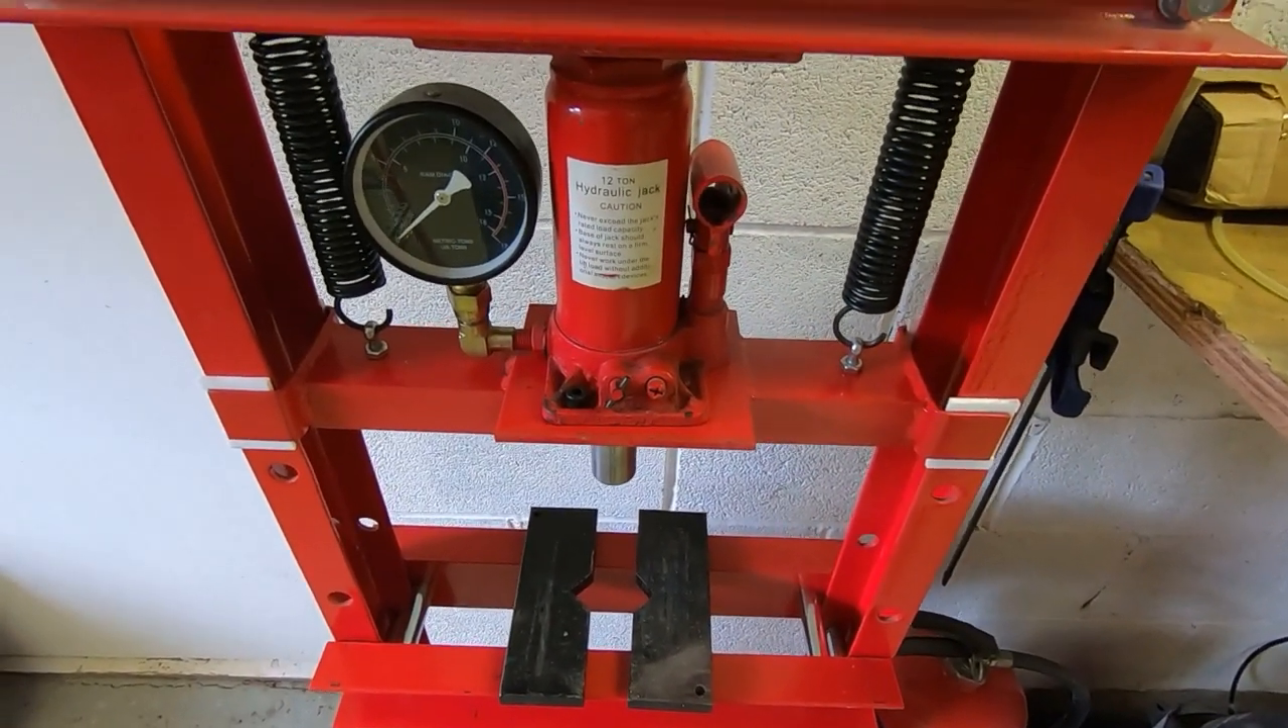So that's the press reassembled and when i now try and press something in it should push down fairly squarely.